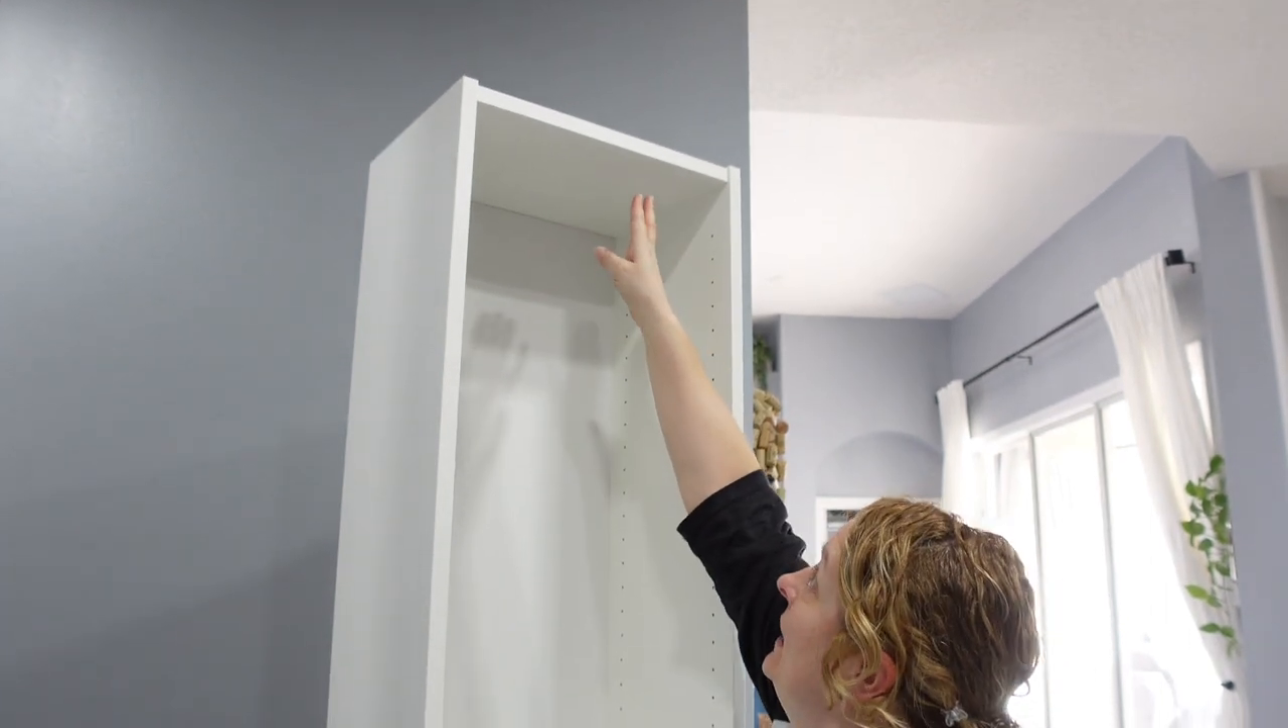I don't have all of the shelves in here yet.